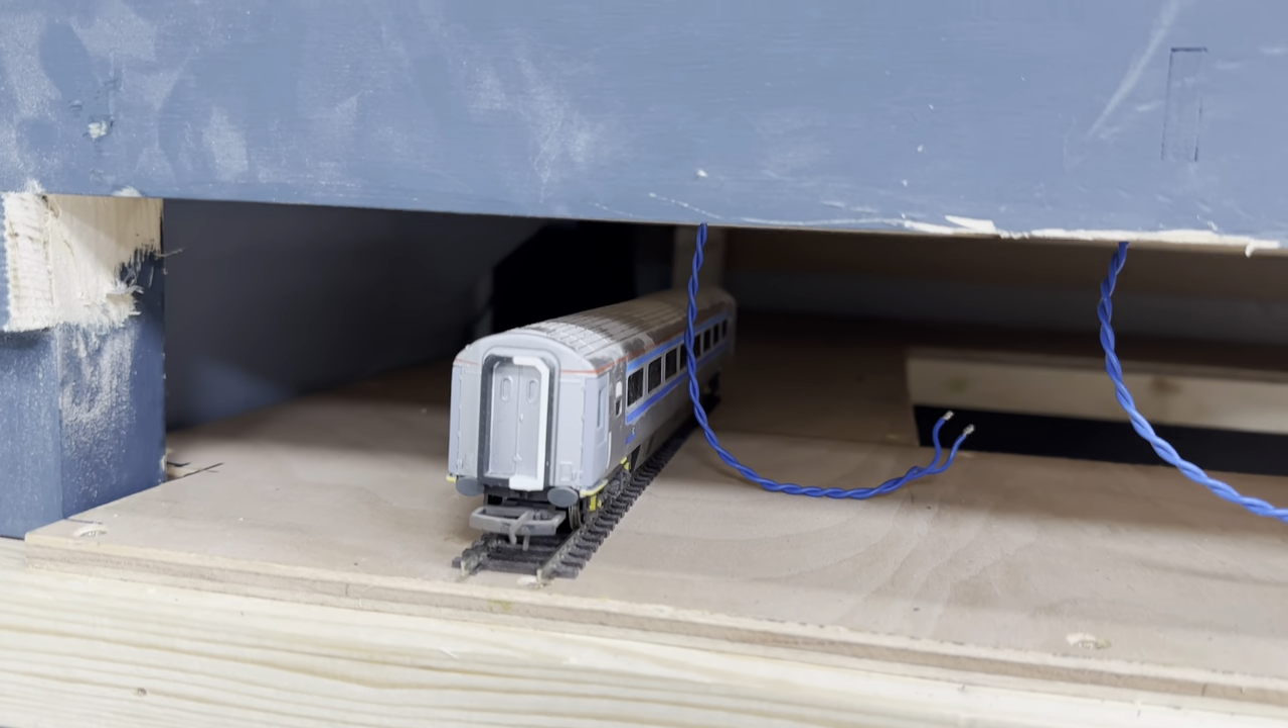You can see space wise we've got plenty of space between the top of that mark 3 coach and the underneath of the top levels baseboards.